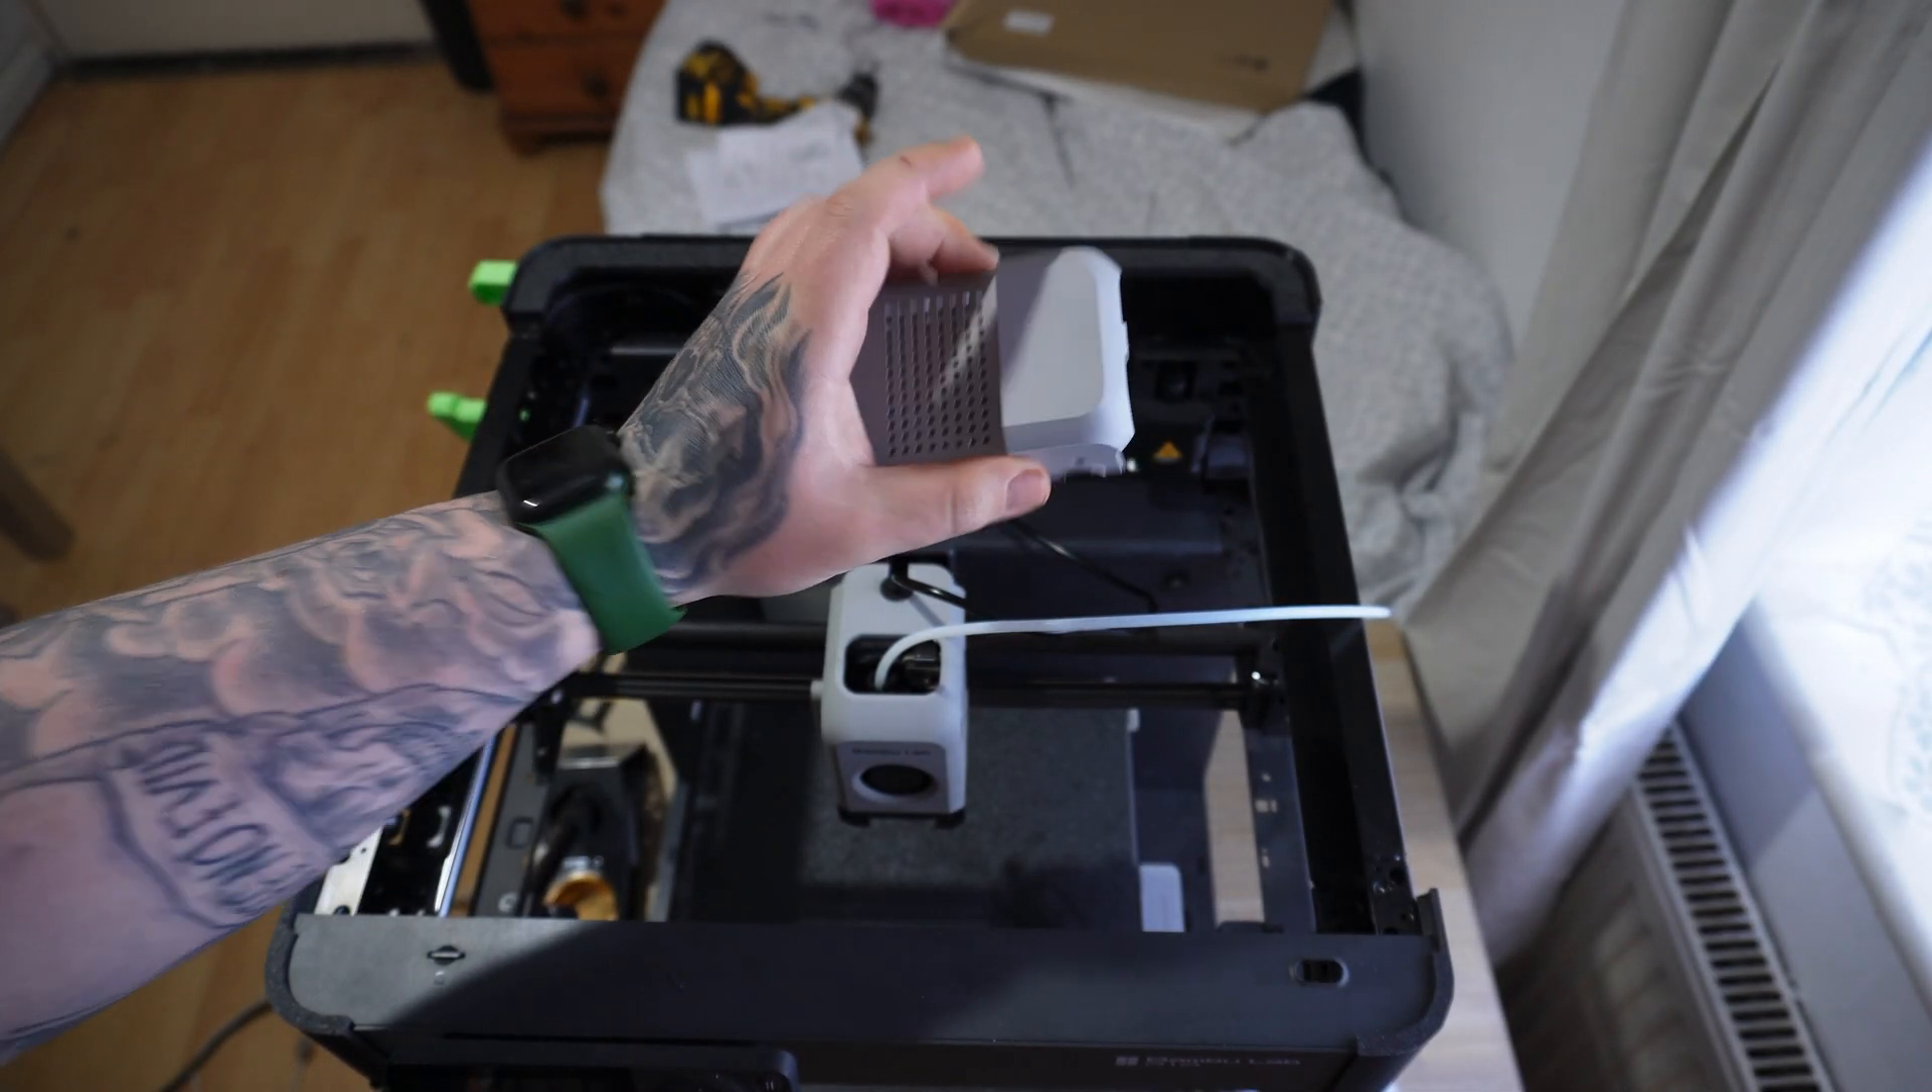Once you get the screws out you just pull off the back of the toolhead, there it is there.